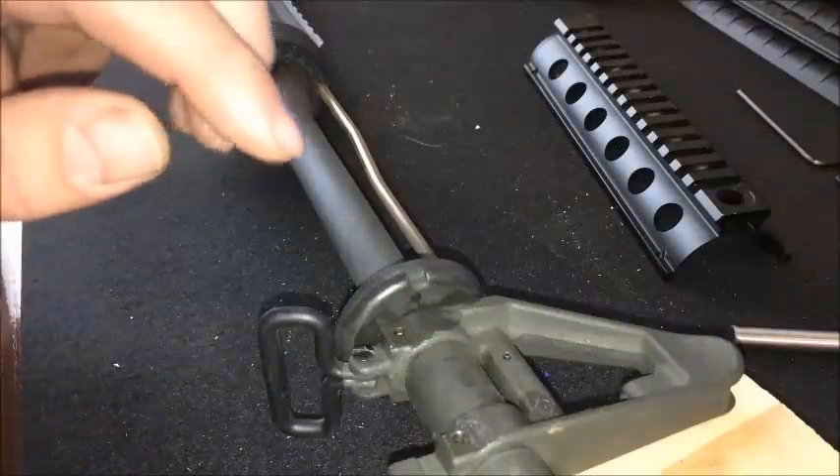Here I have my upper receiver broken down, hand guards taken off, just to make this a lot easier.